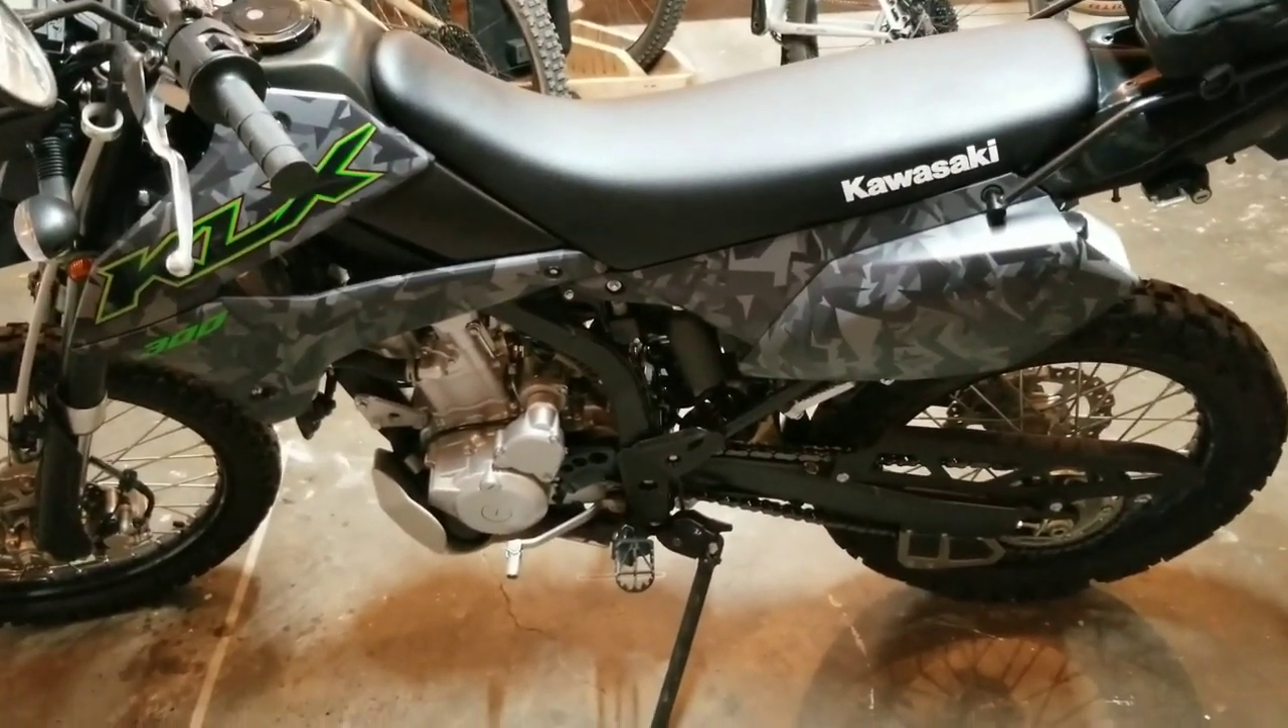Finally got my left rear plastic so the bike is complete now.